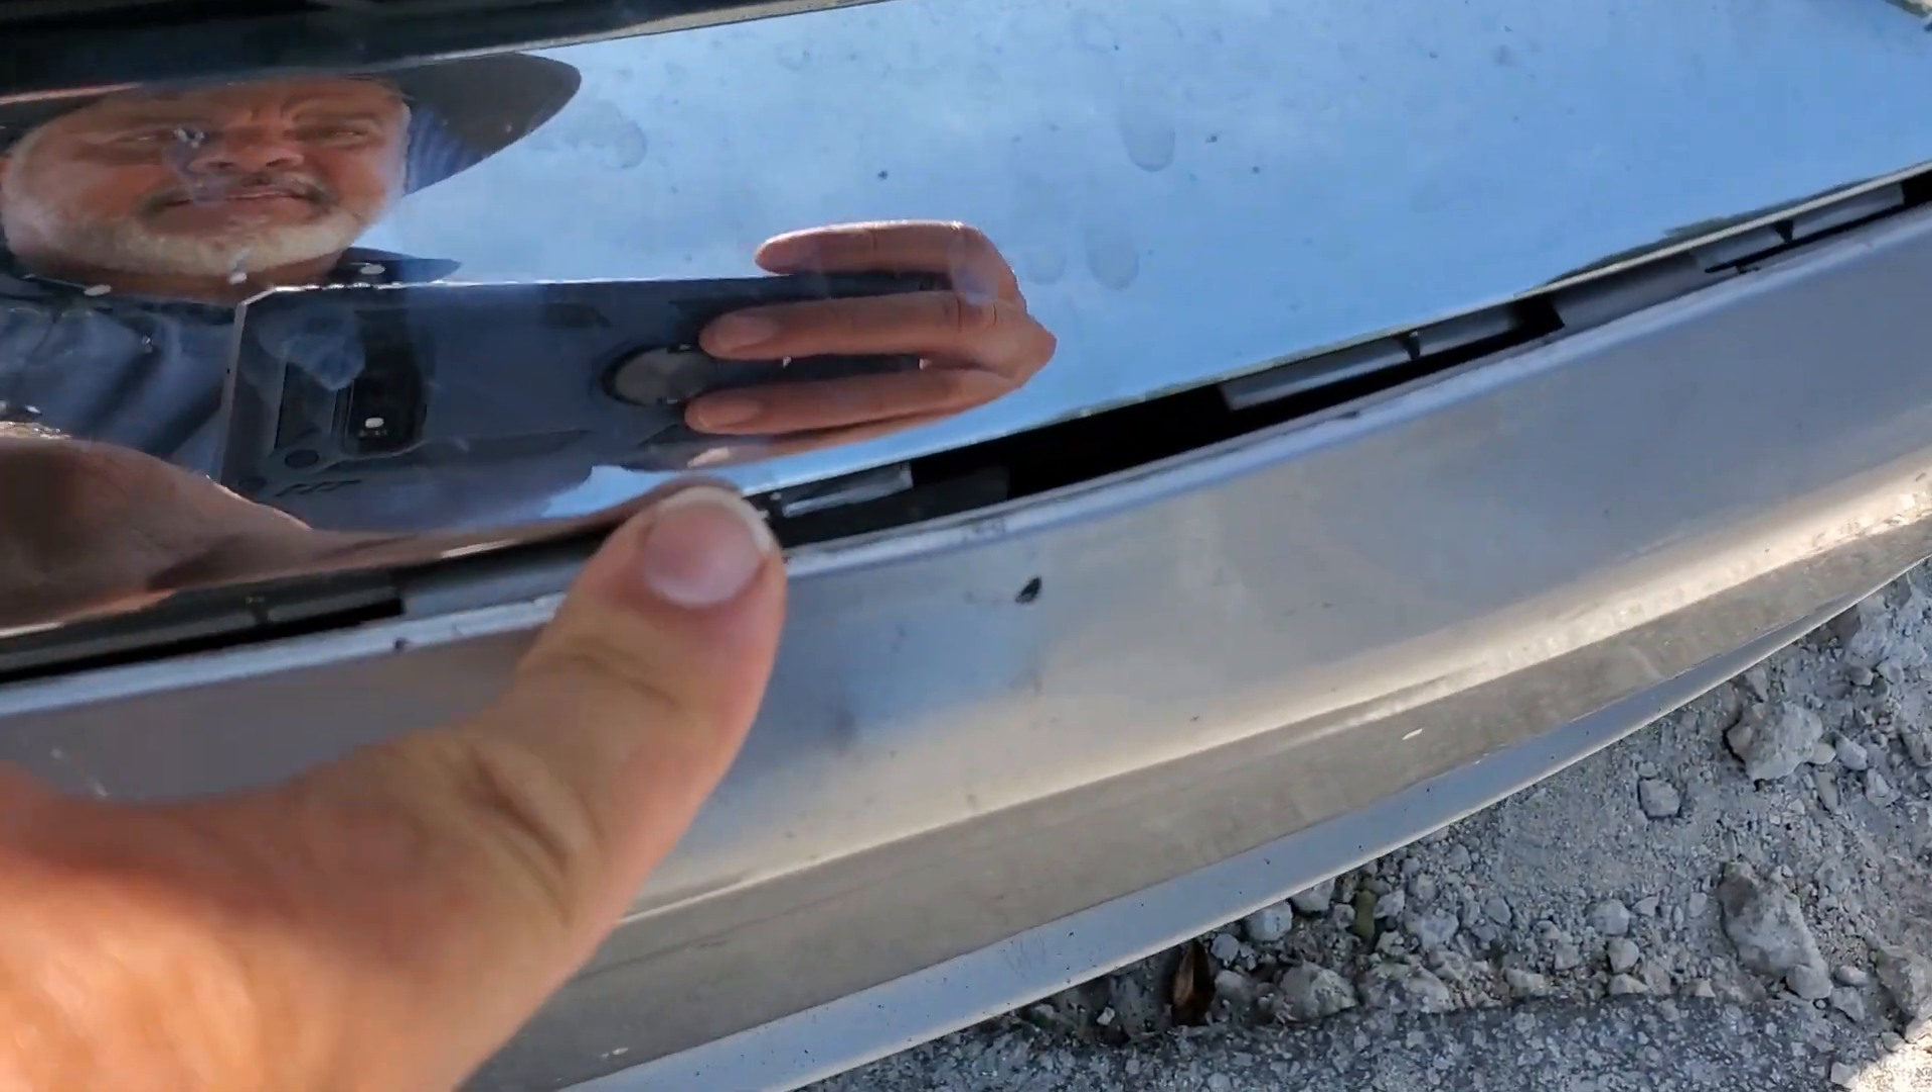I see the grille out of alignment.